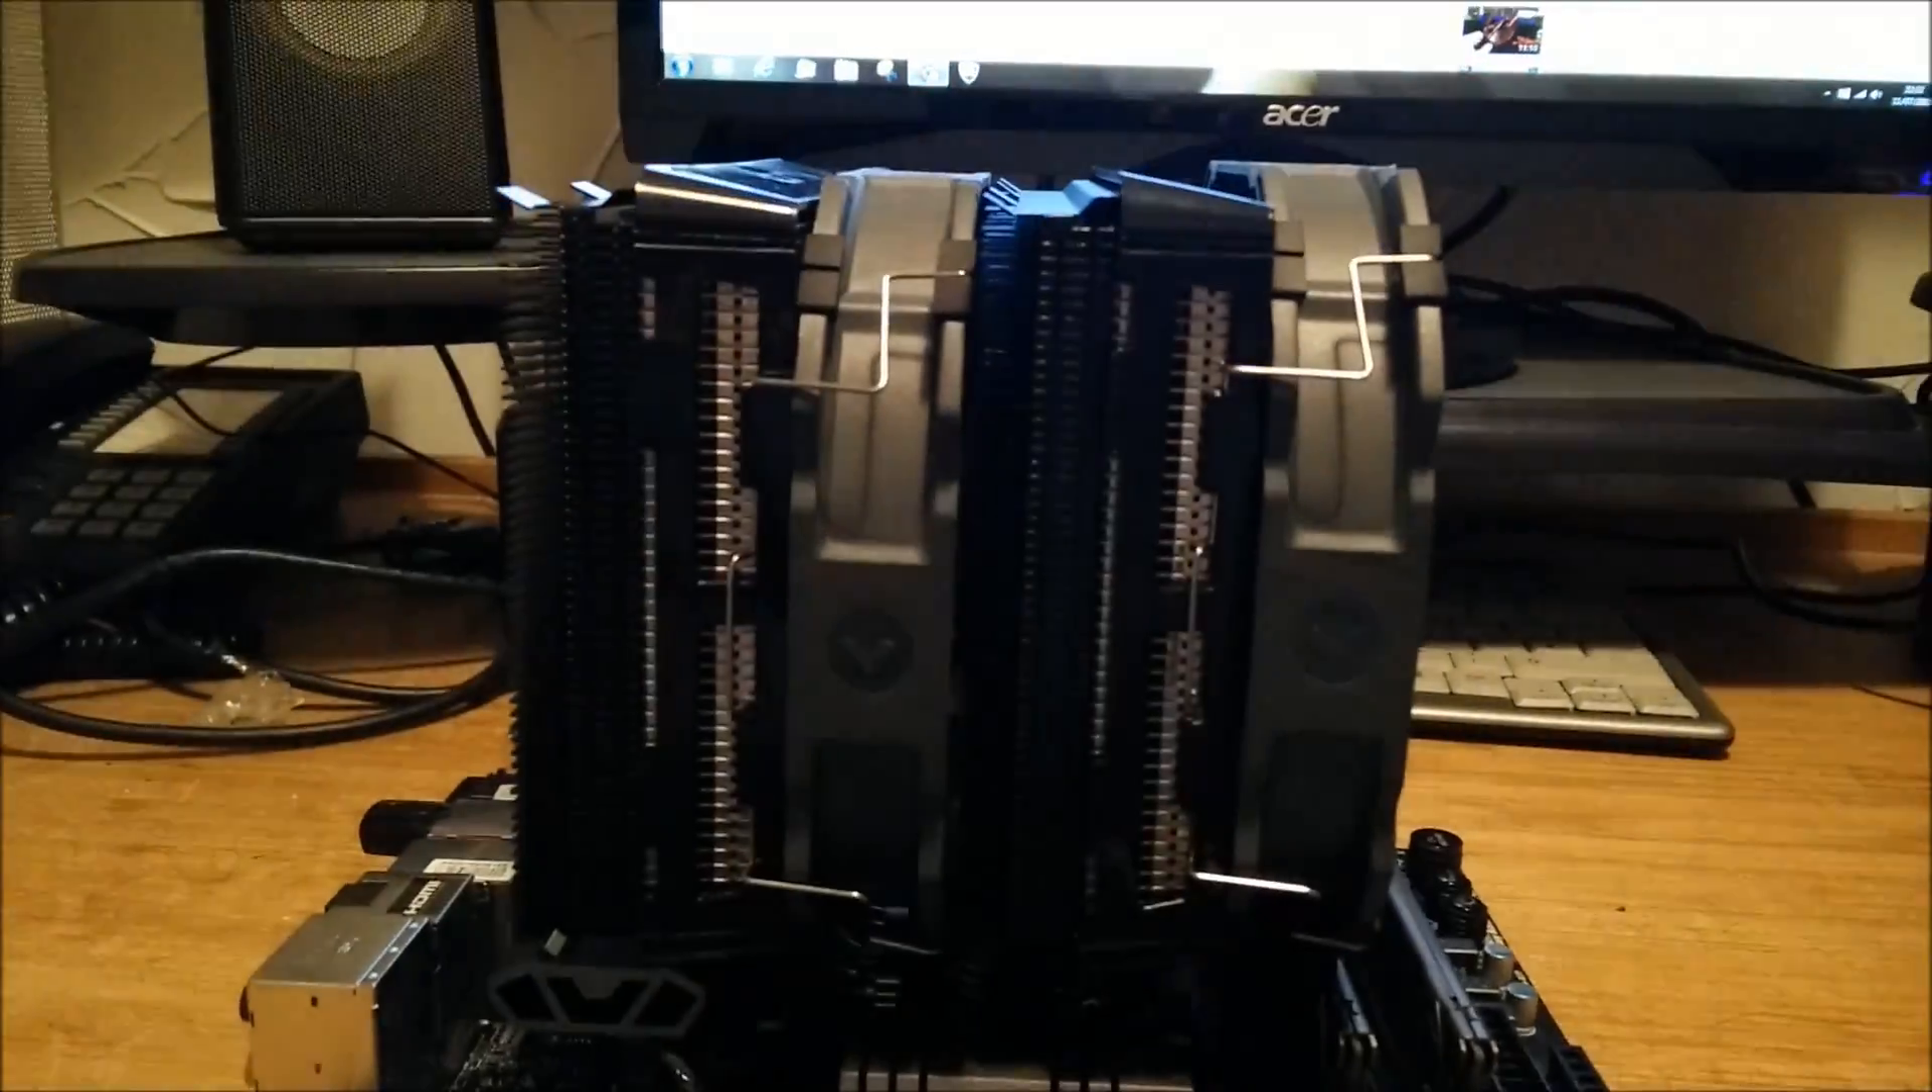I've got both fans installed now you can see how high they are.